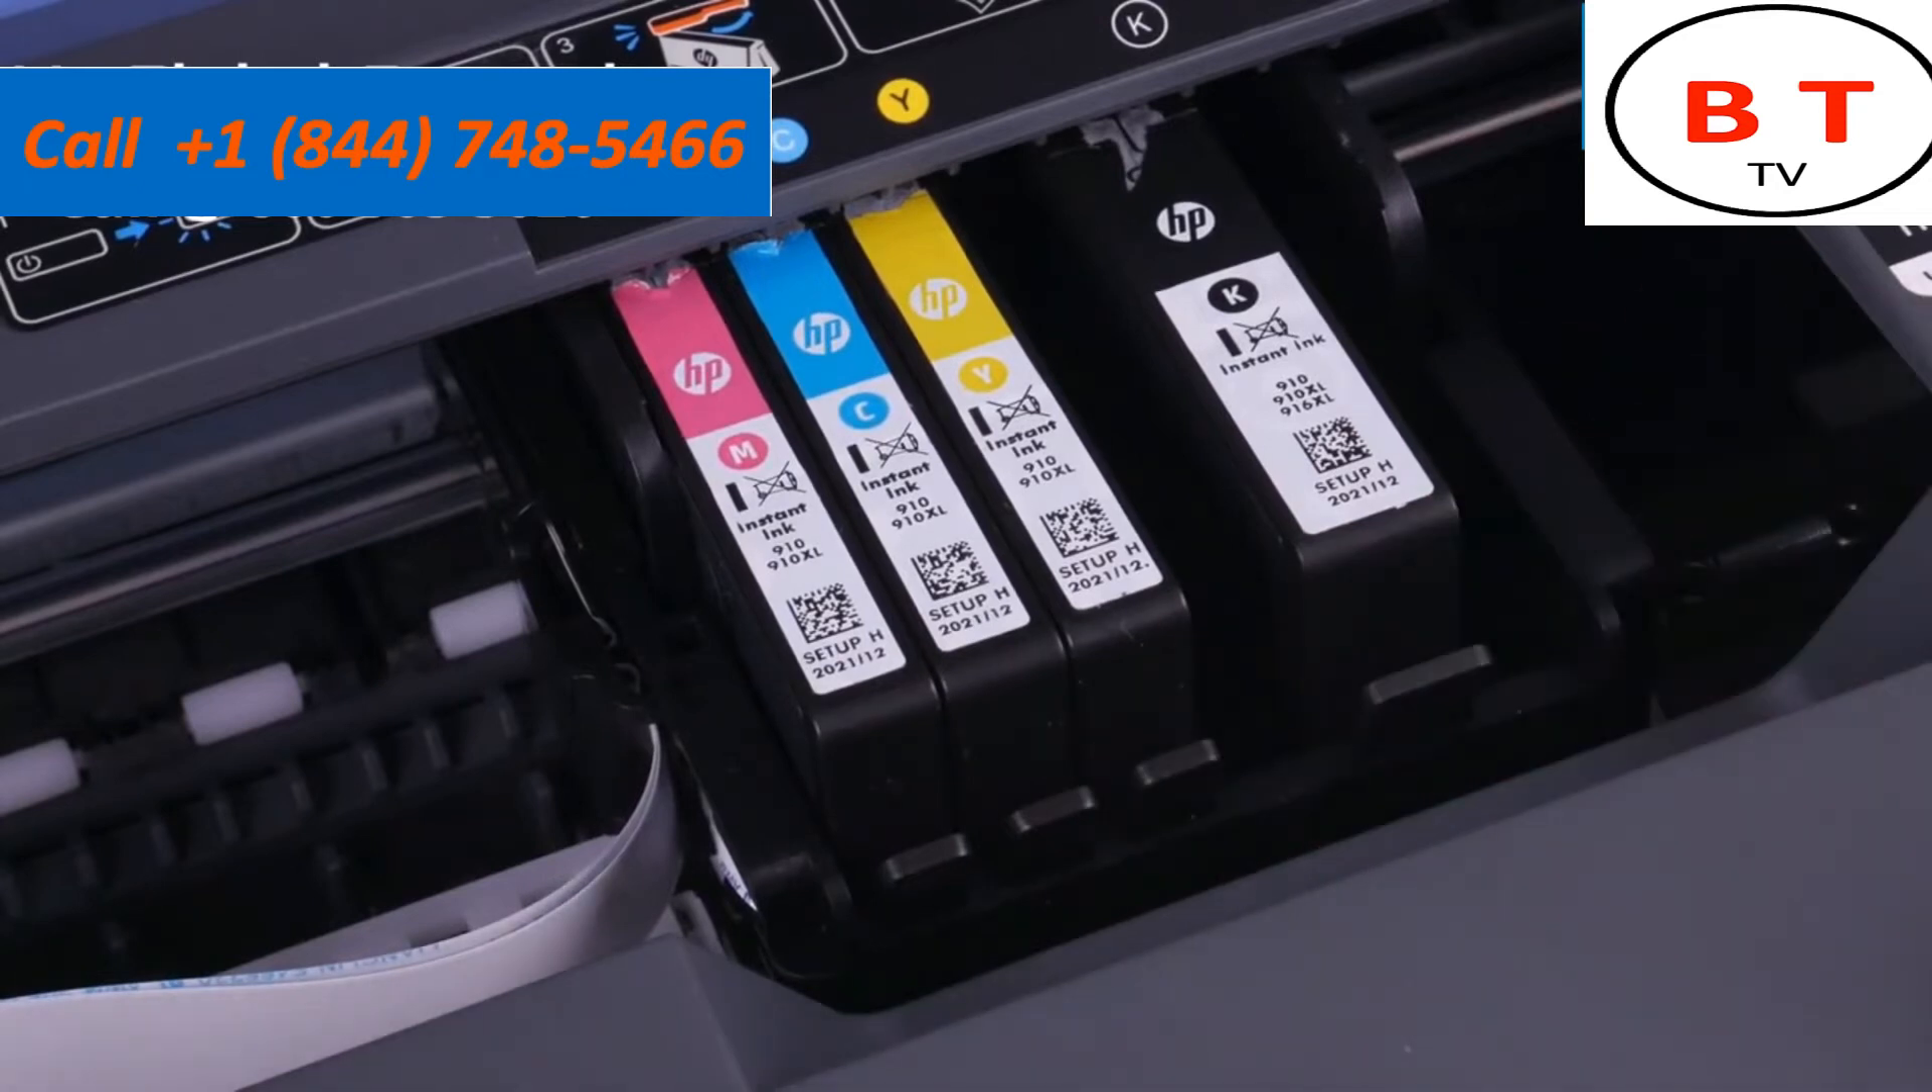We're done installing the cartridges in the cartridge tray.